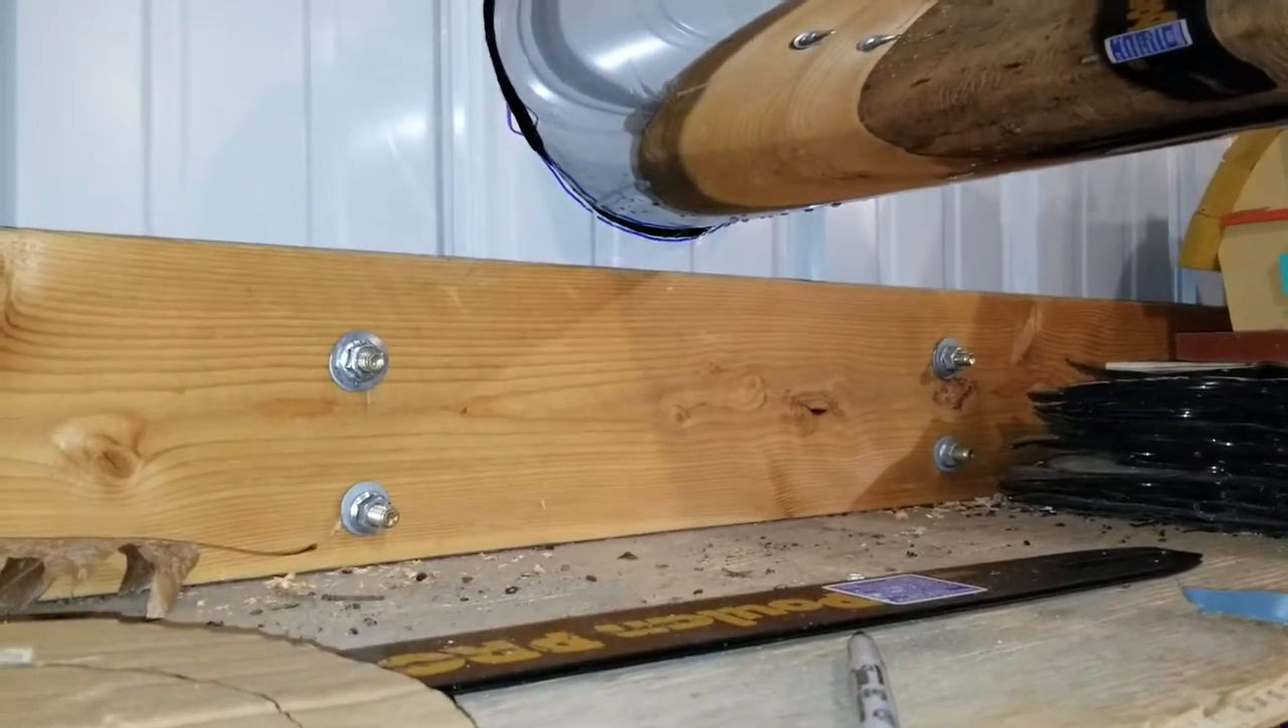So, here is the bolts that I ran through for the support.